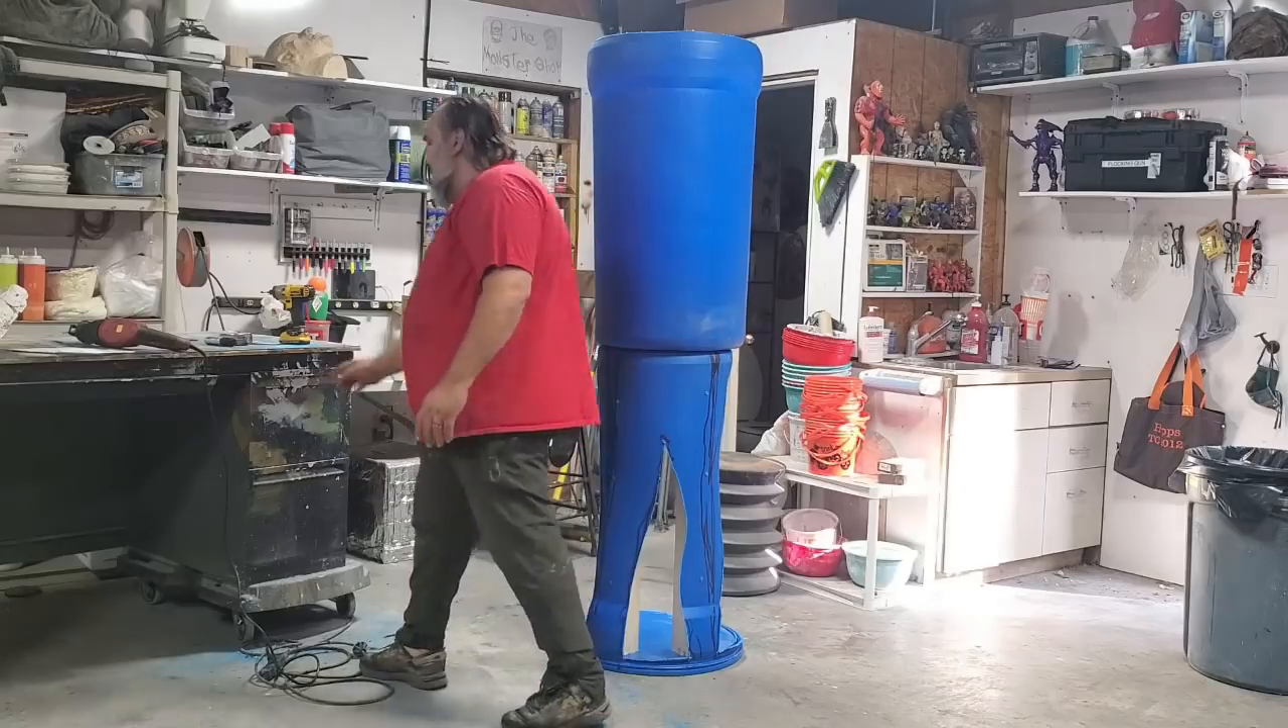I have now set the top of, well the other half of the barrel on top of this half of the barrel.